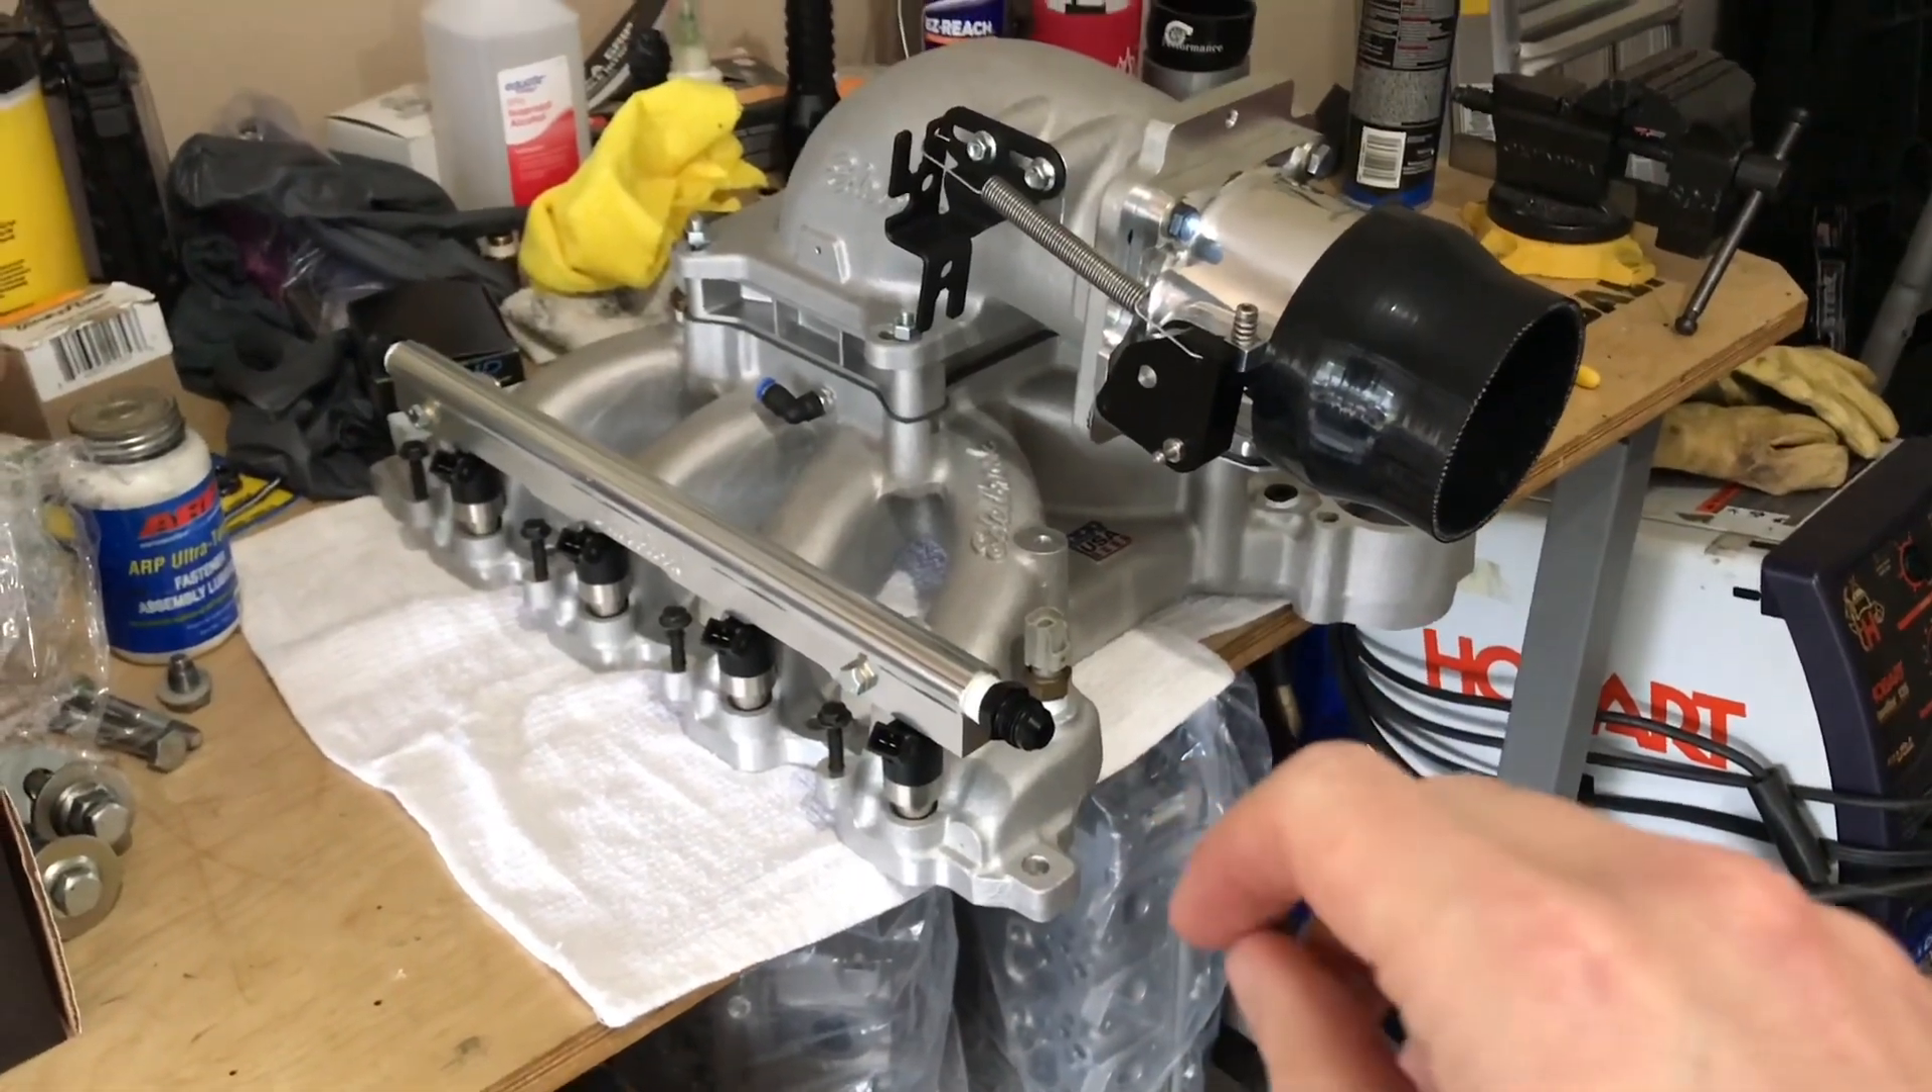So last but not least, I've got the intake here built up on the table.